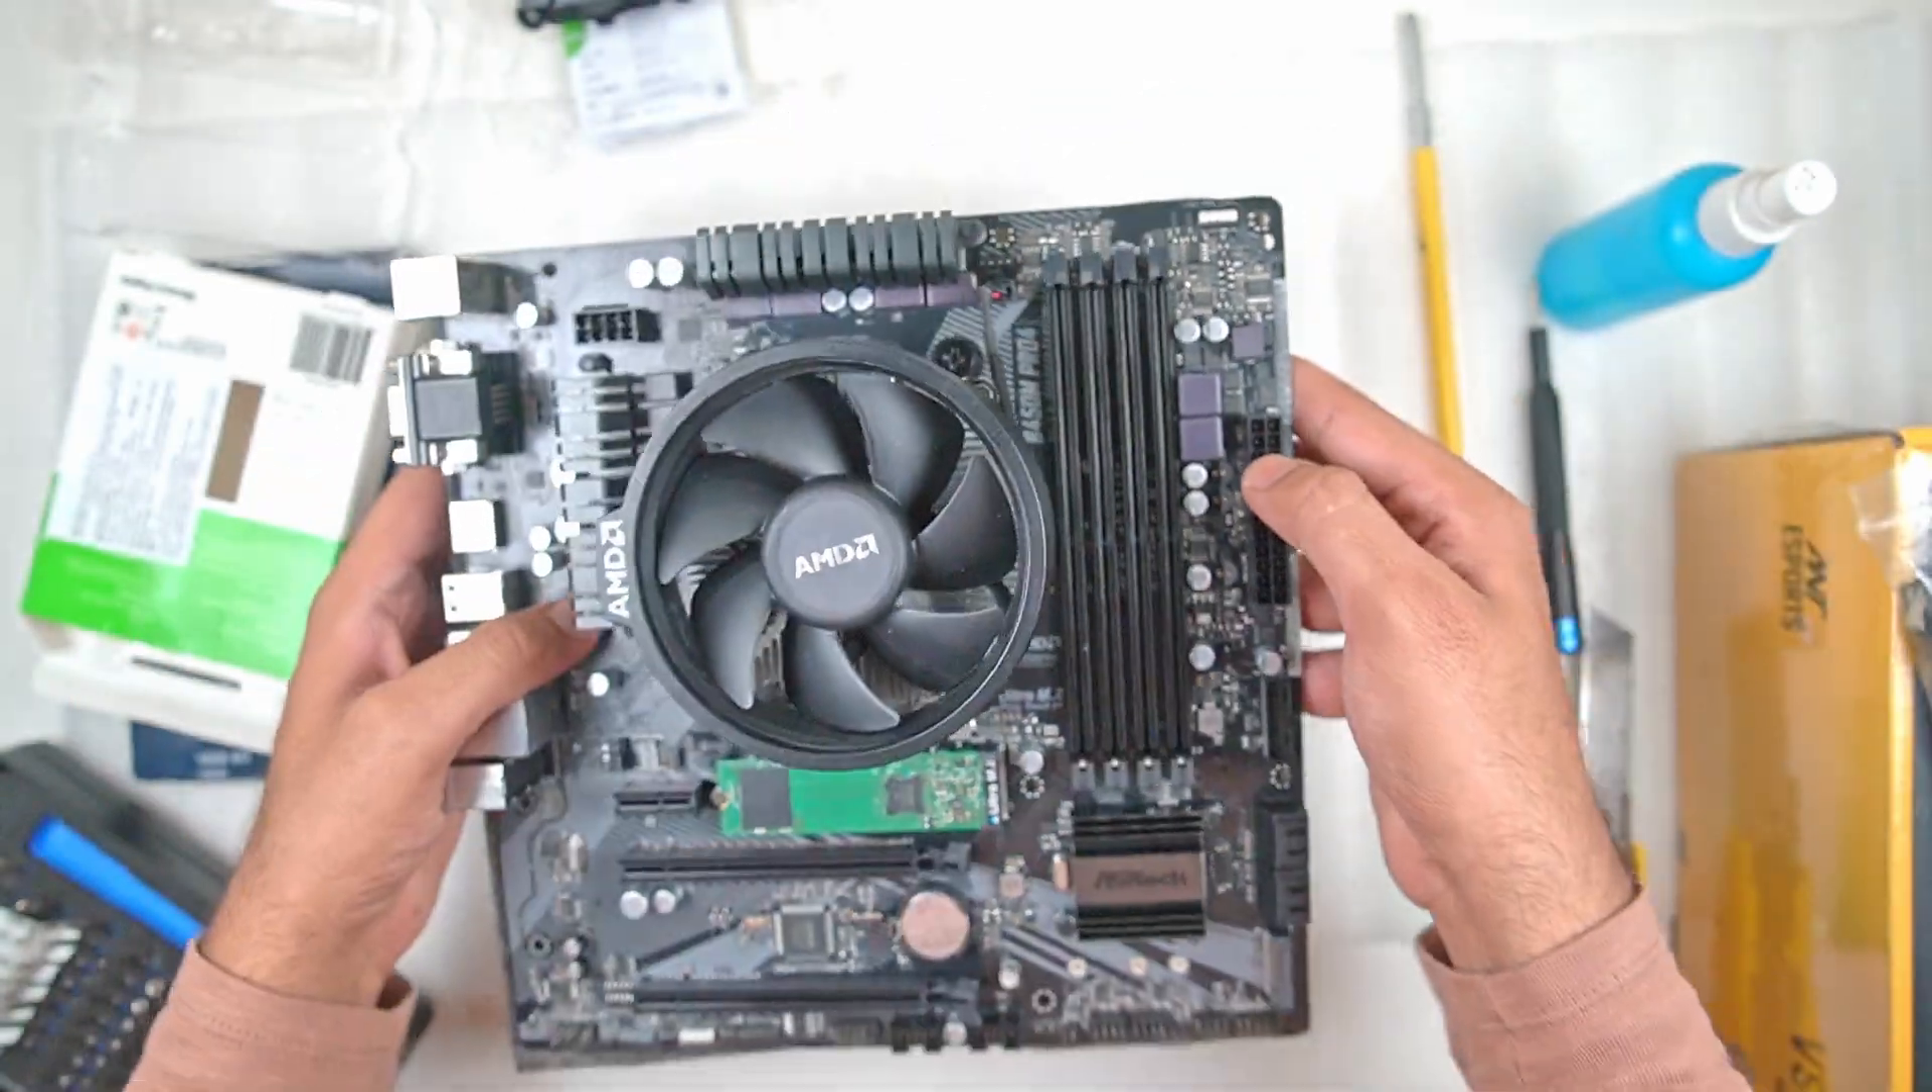So there is the CPU cooler installed properly and cable managed you can see looks nice and neat.